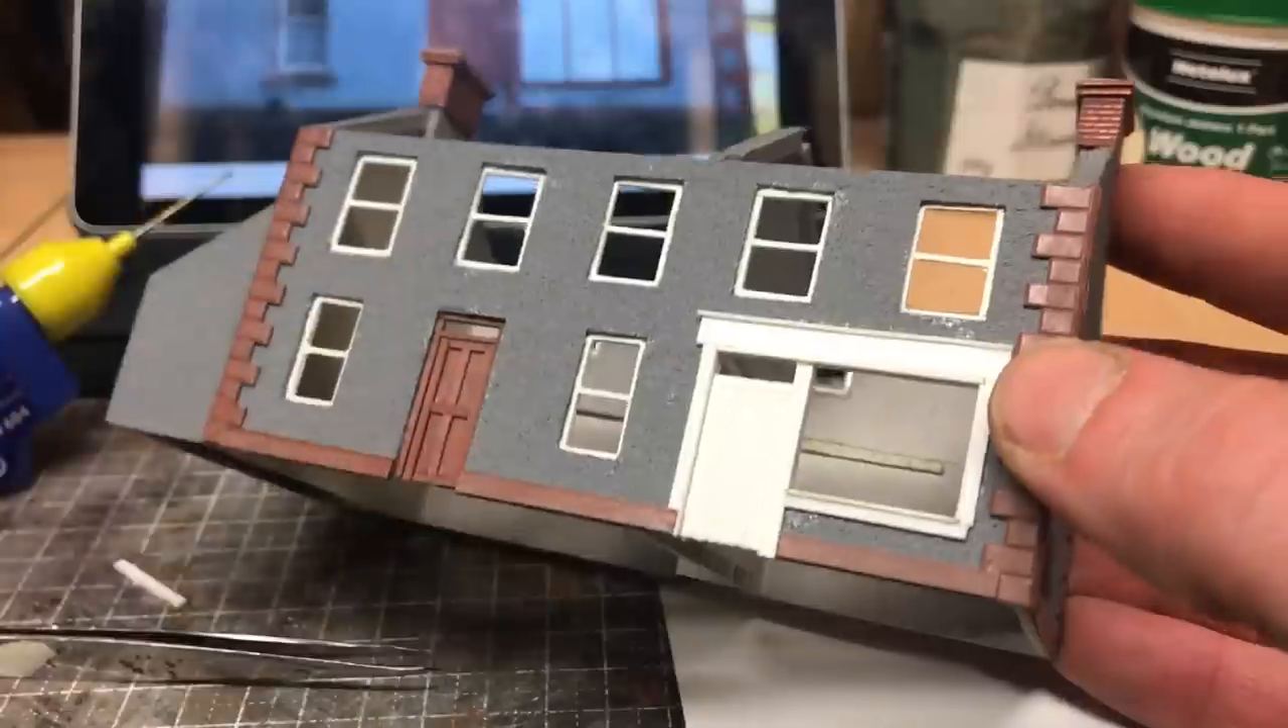That's our door in.